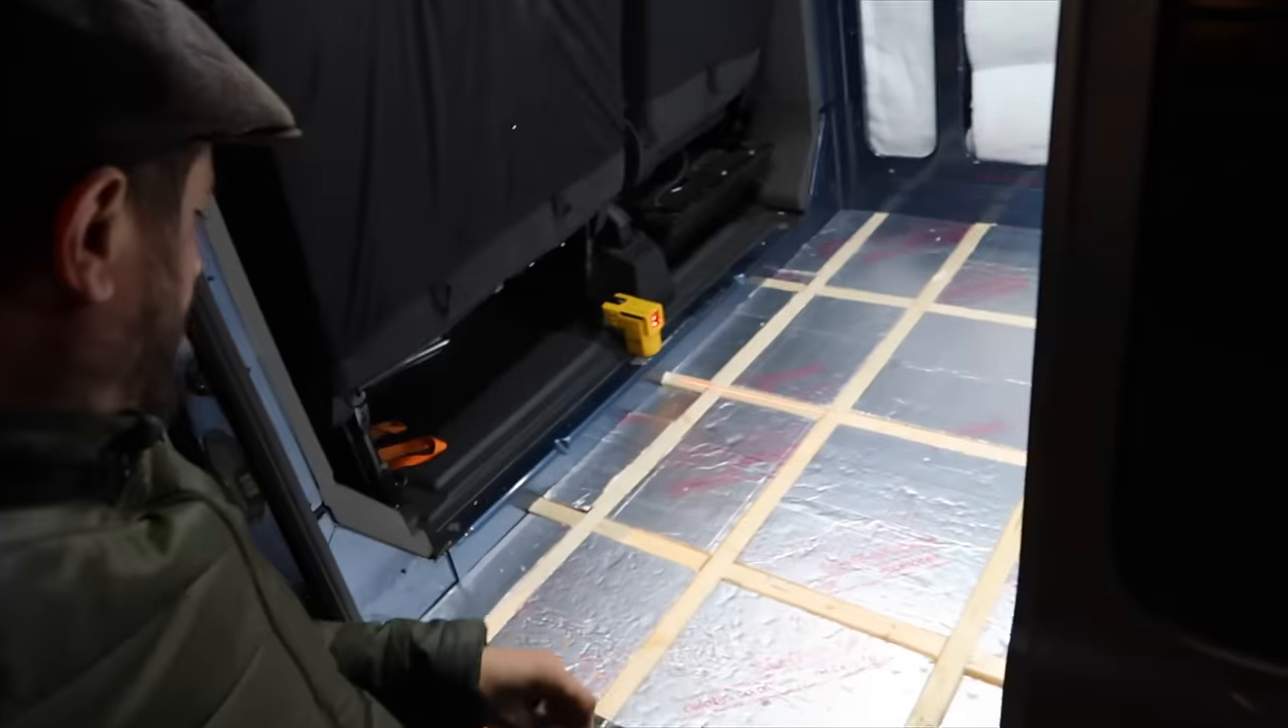That's the base of the floor. That's all the insulation sound deadening done.